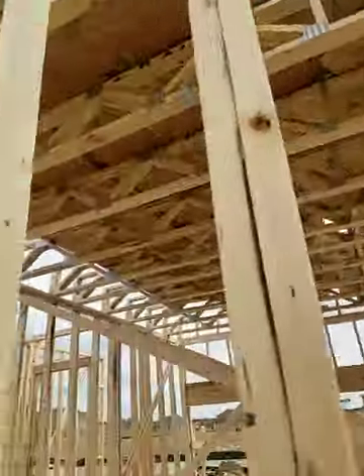As you can see, they have the garage completely framed up, all of the trusses are in place.